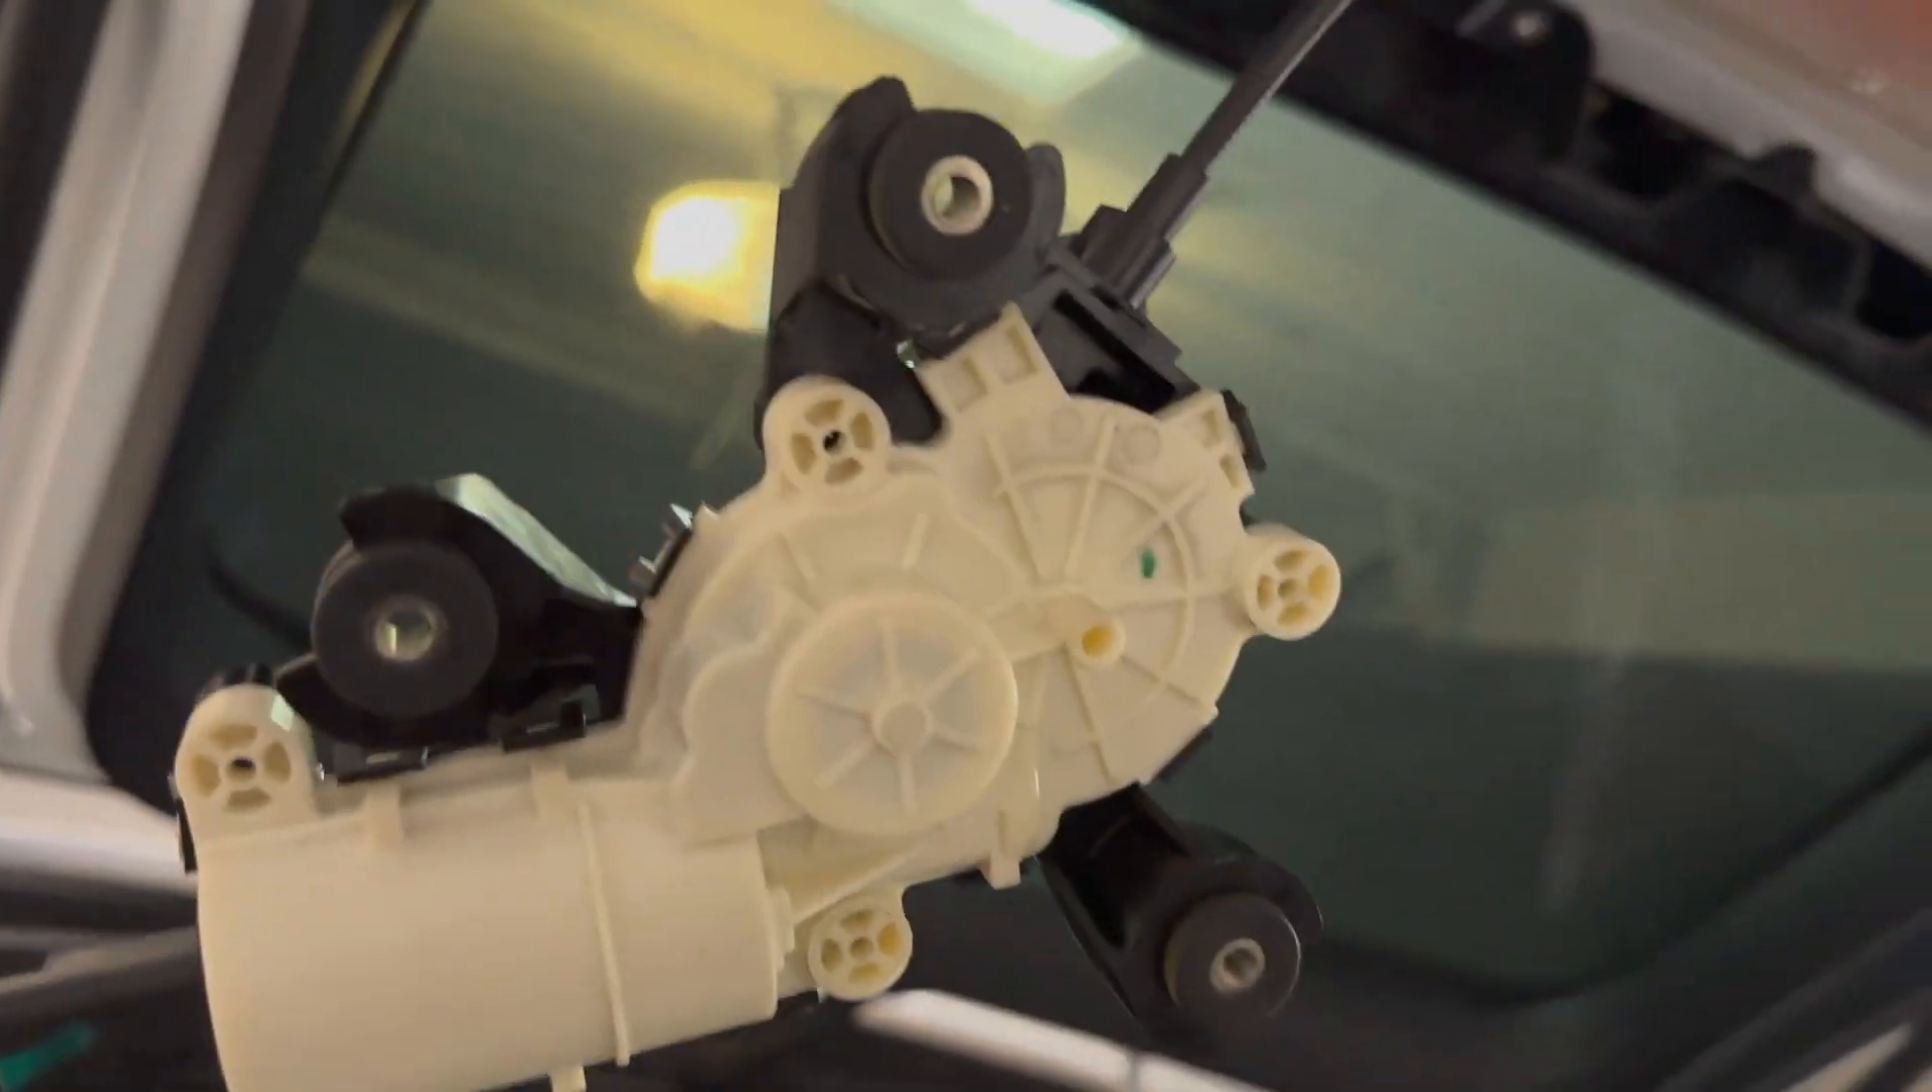You can see the cinch motor and cable are still dangling down.